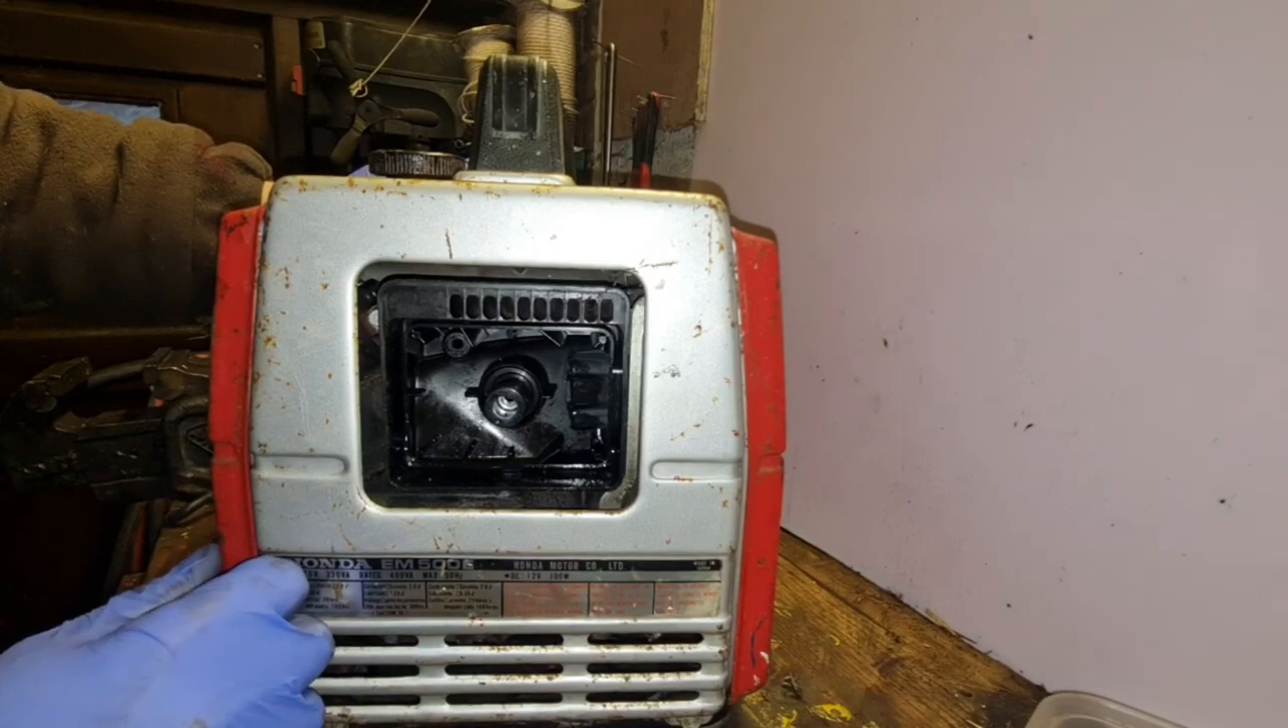I haven't put the air cleaner back on.